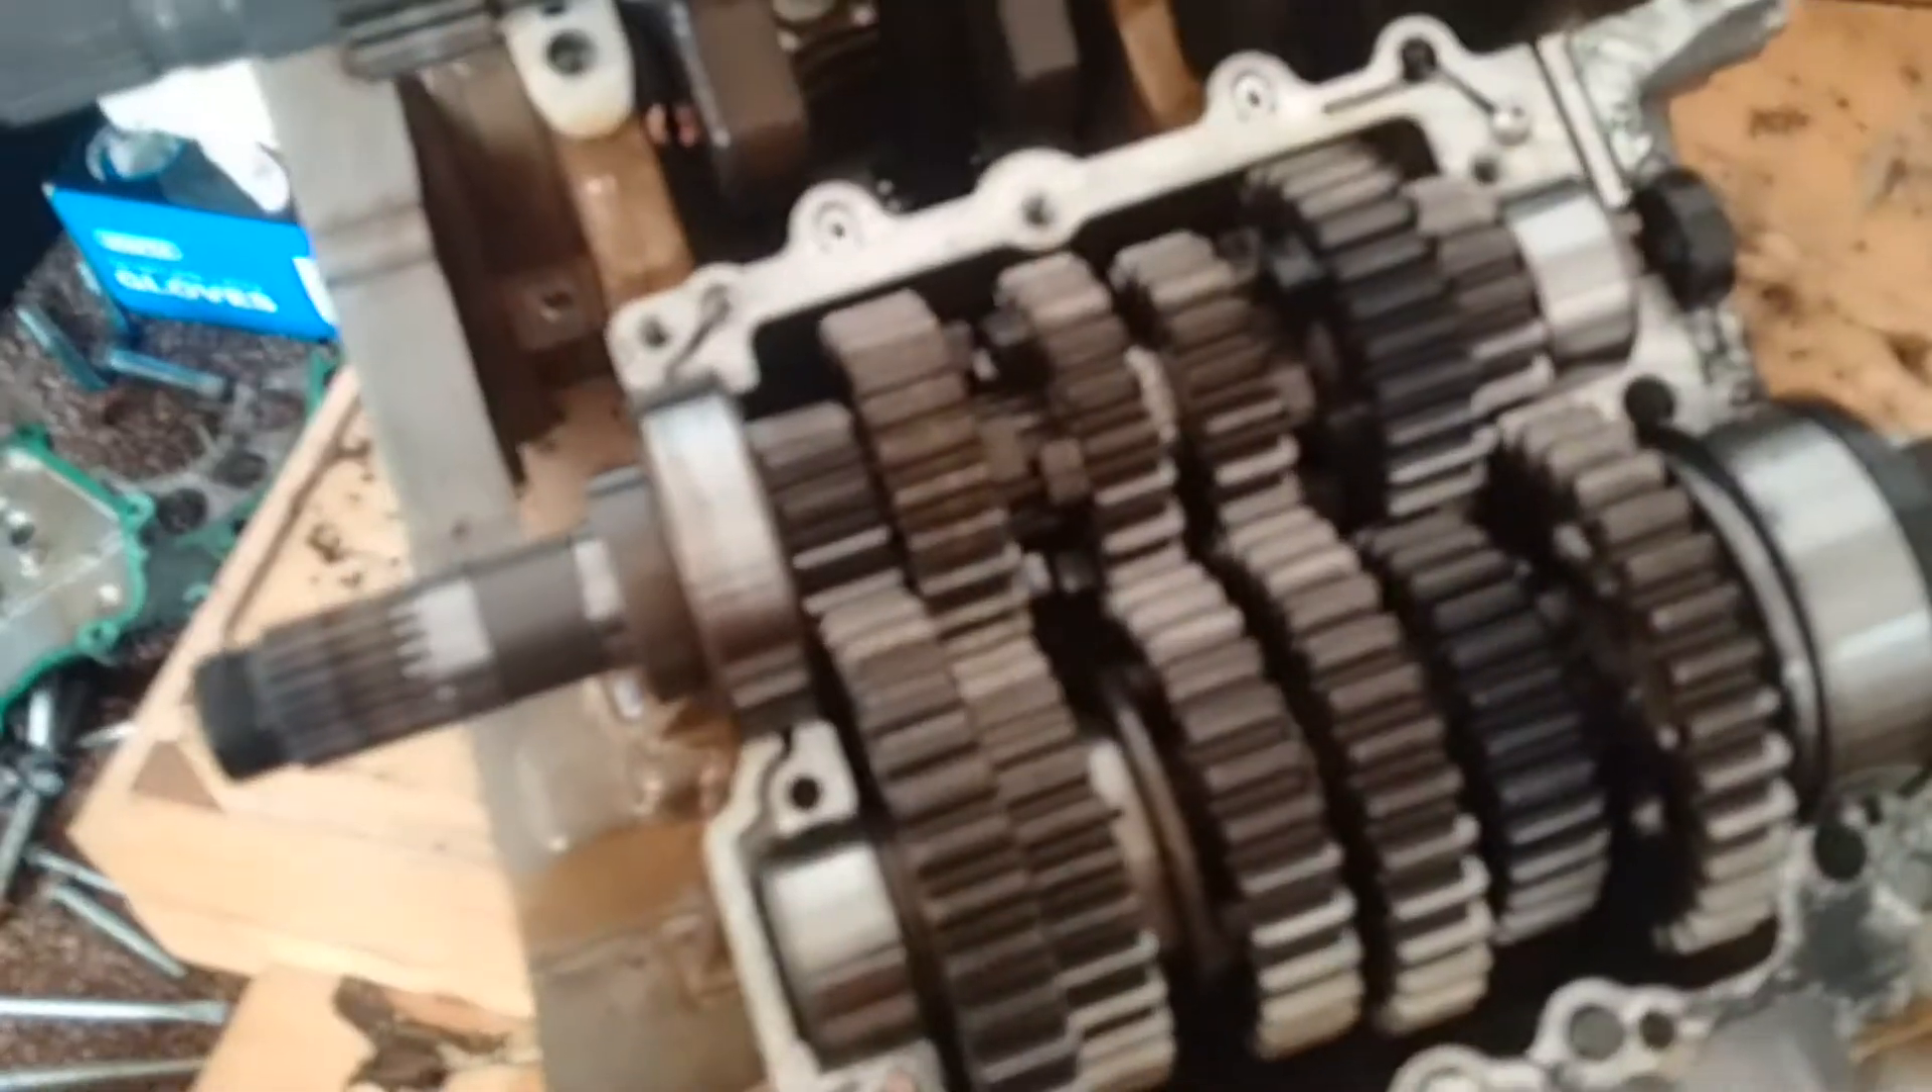So that's the crankcases apart now.